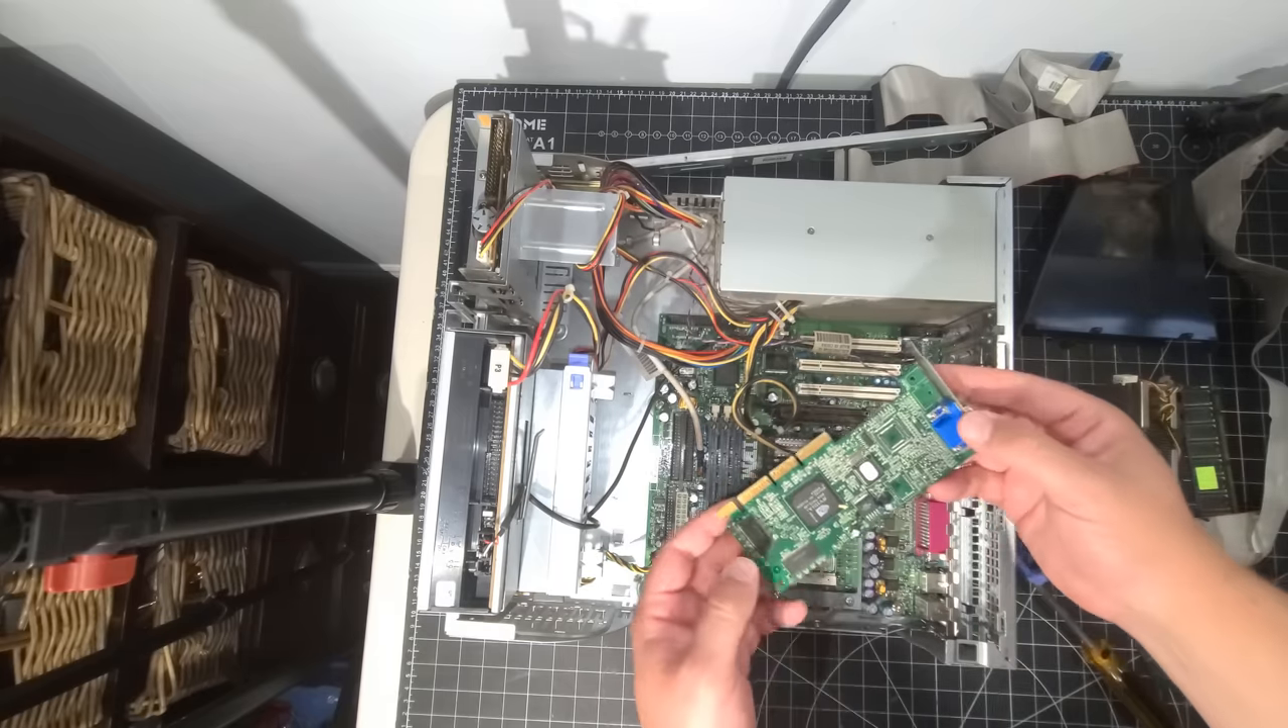There we have the AGP card out now.